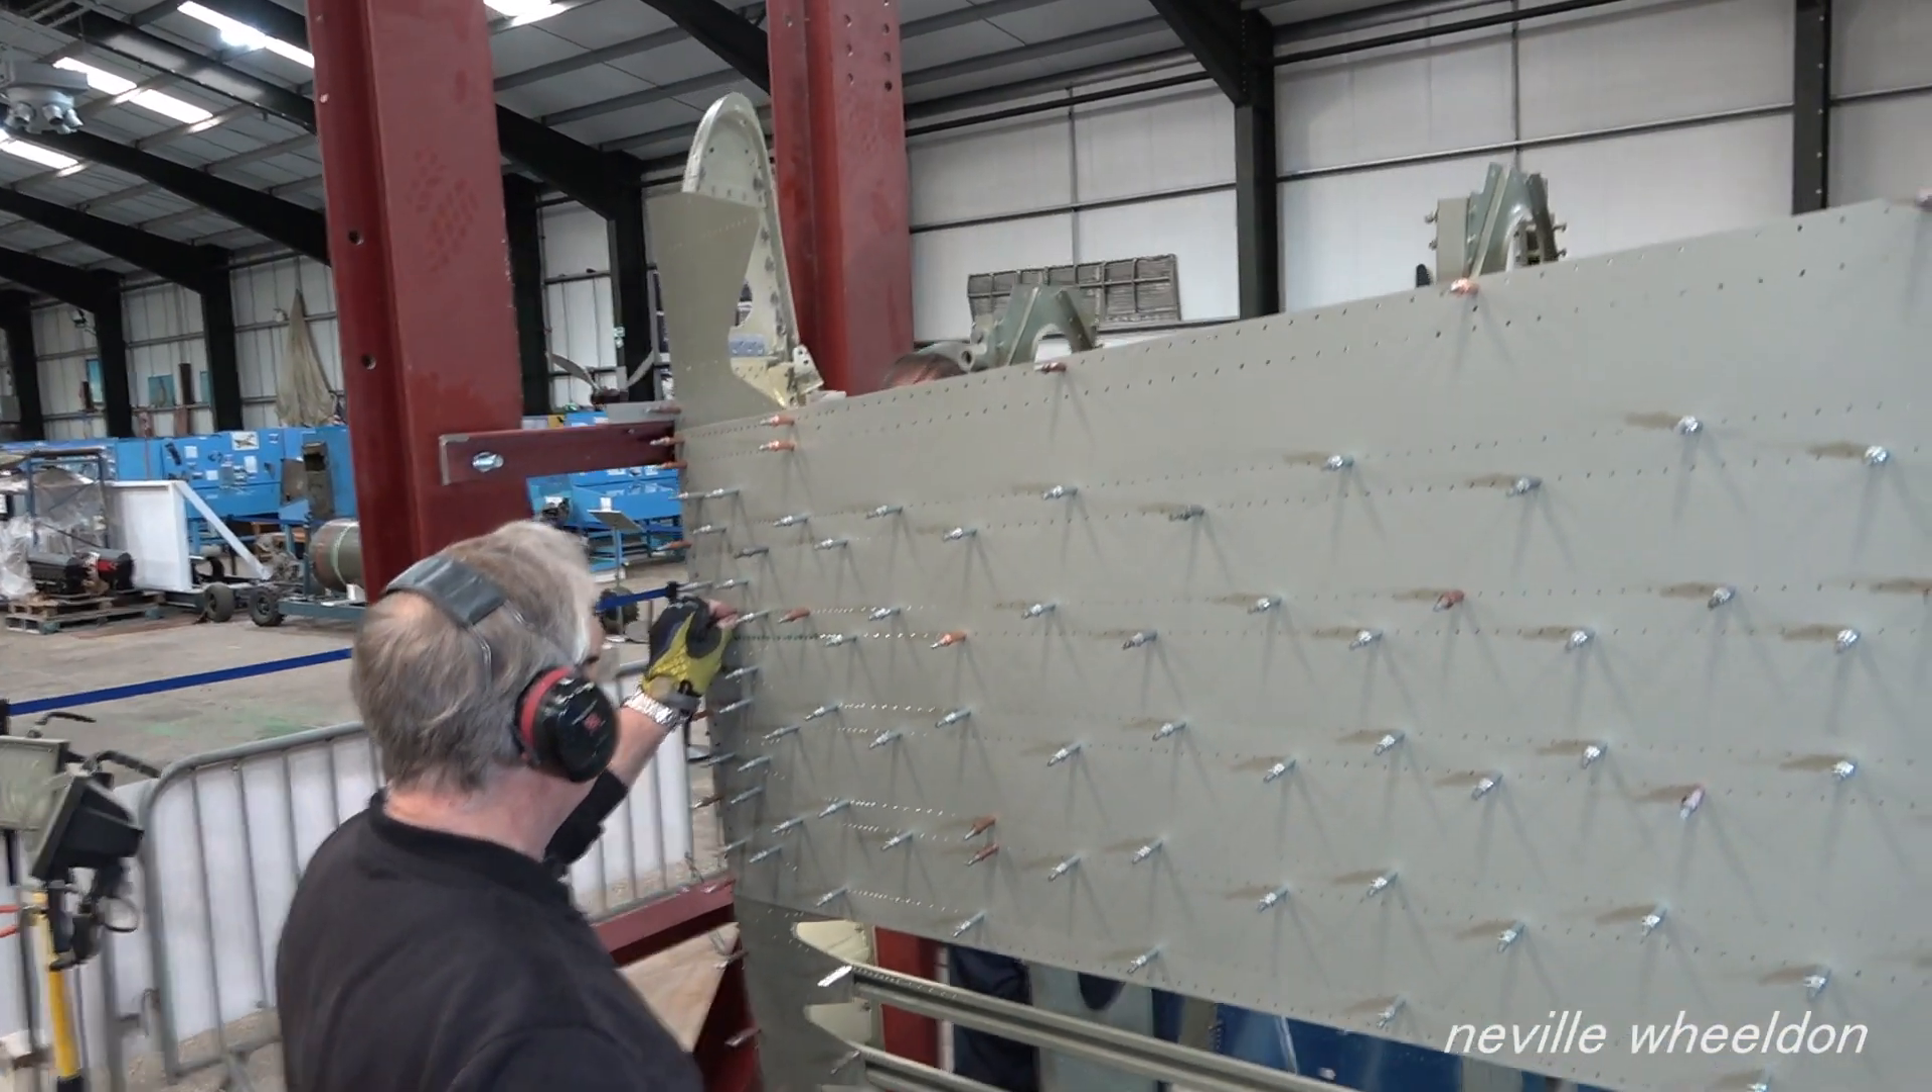Keith and john had pinned two of the skins to the frame of the french wing nx664.